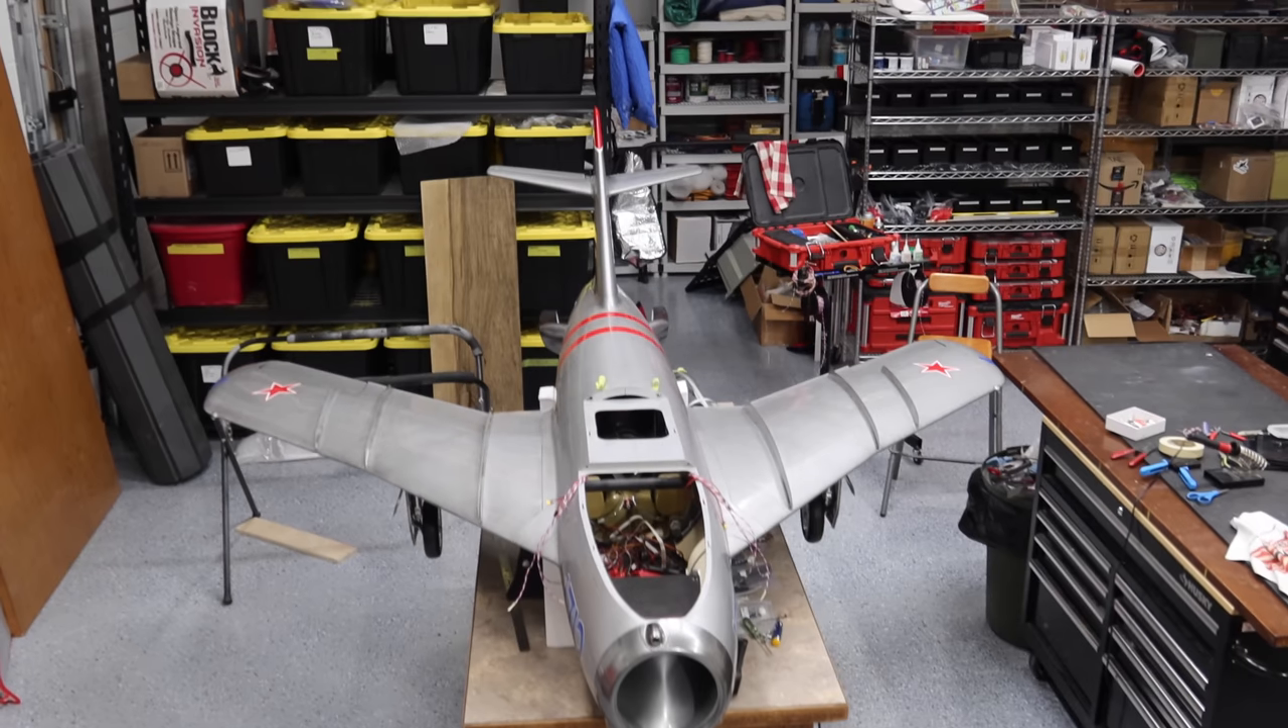All right, guys, and there it is. The wings are on the MIG for the first time.